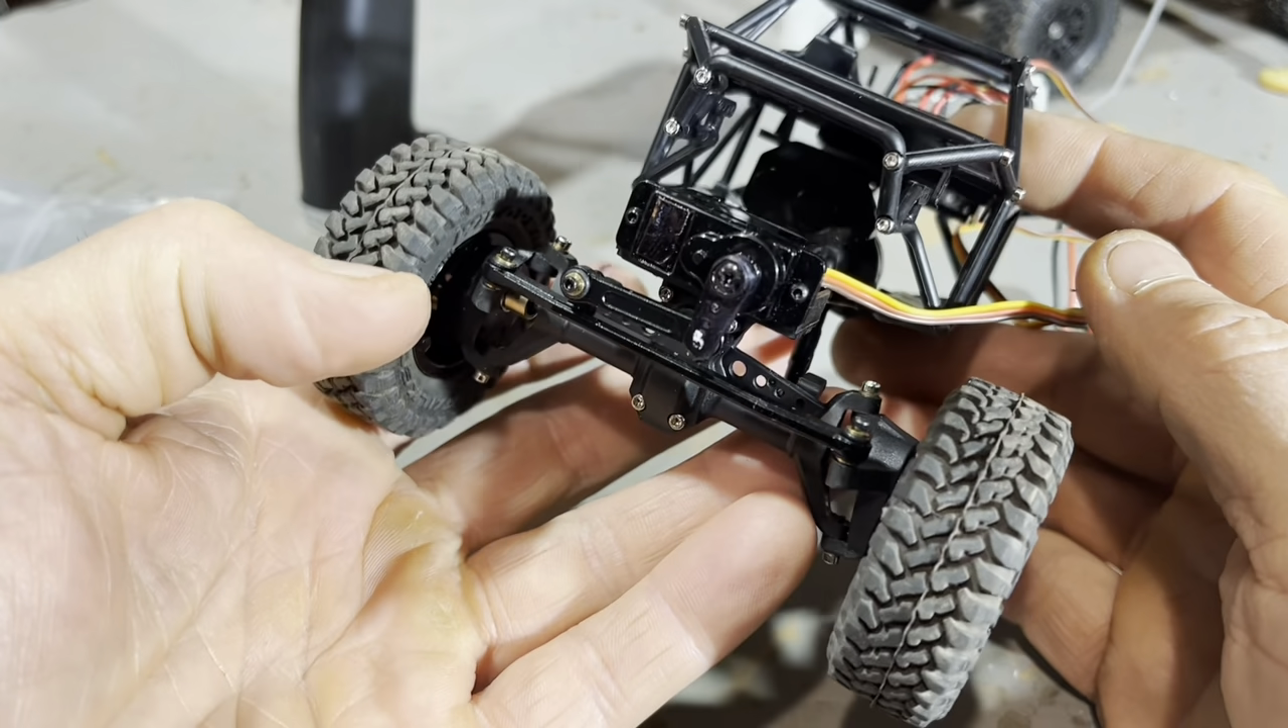Okay, you got the servo in there.